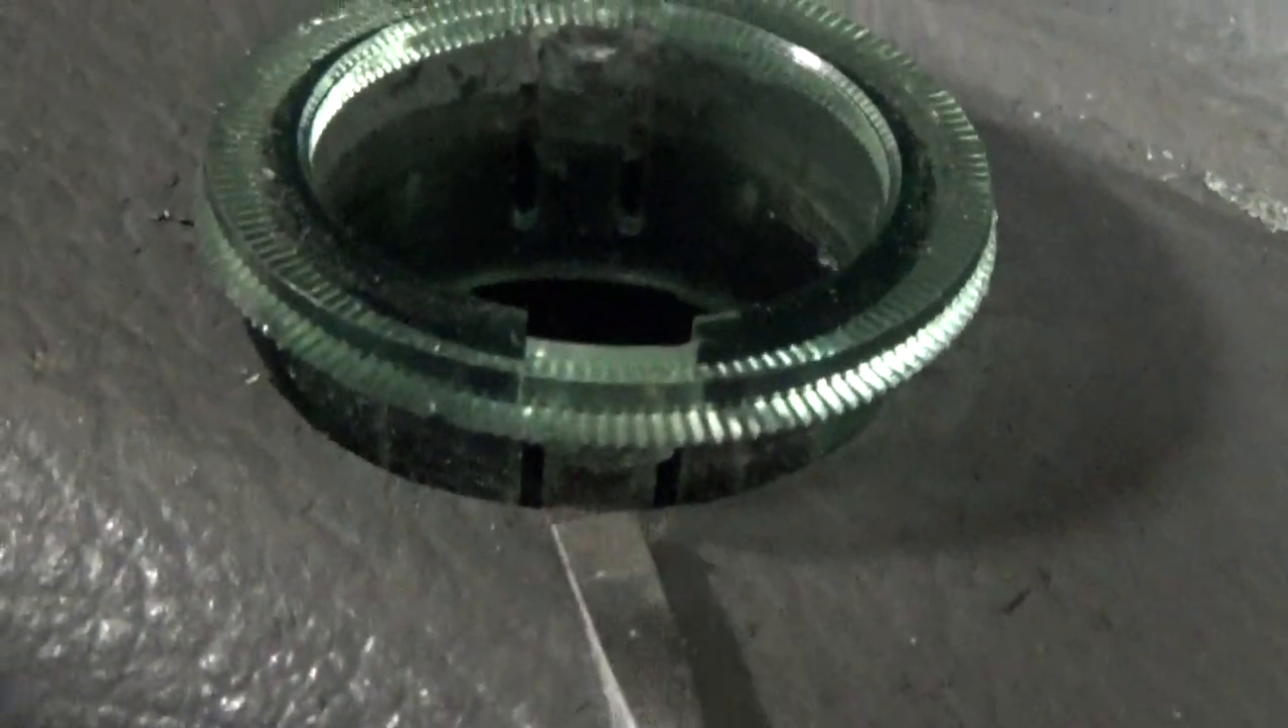Now your trim ring is still in there. That has to come out as well.